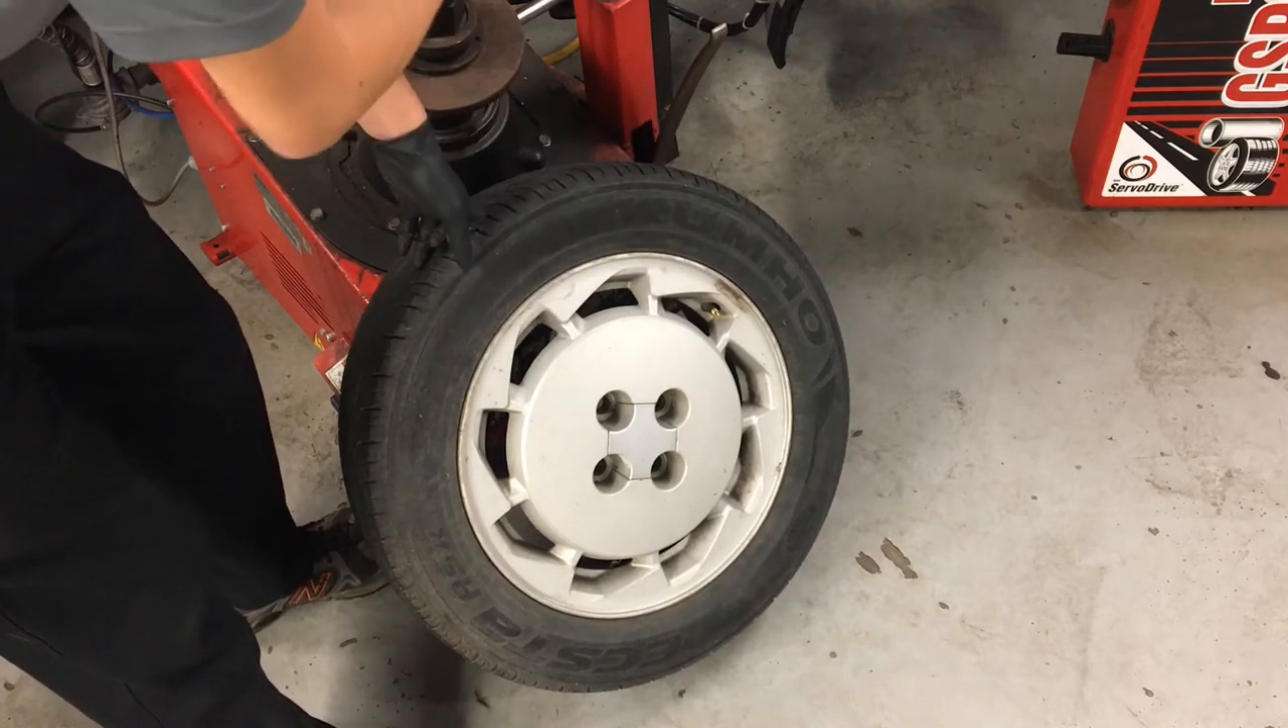So now with the air out of my tire and my wheel weights taken off, the last thing I need to do before I put the tire up here on the machine is get the center cap out of it.